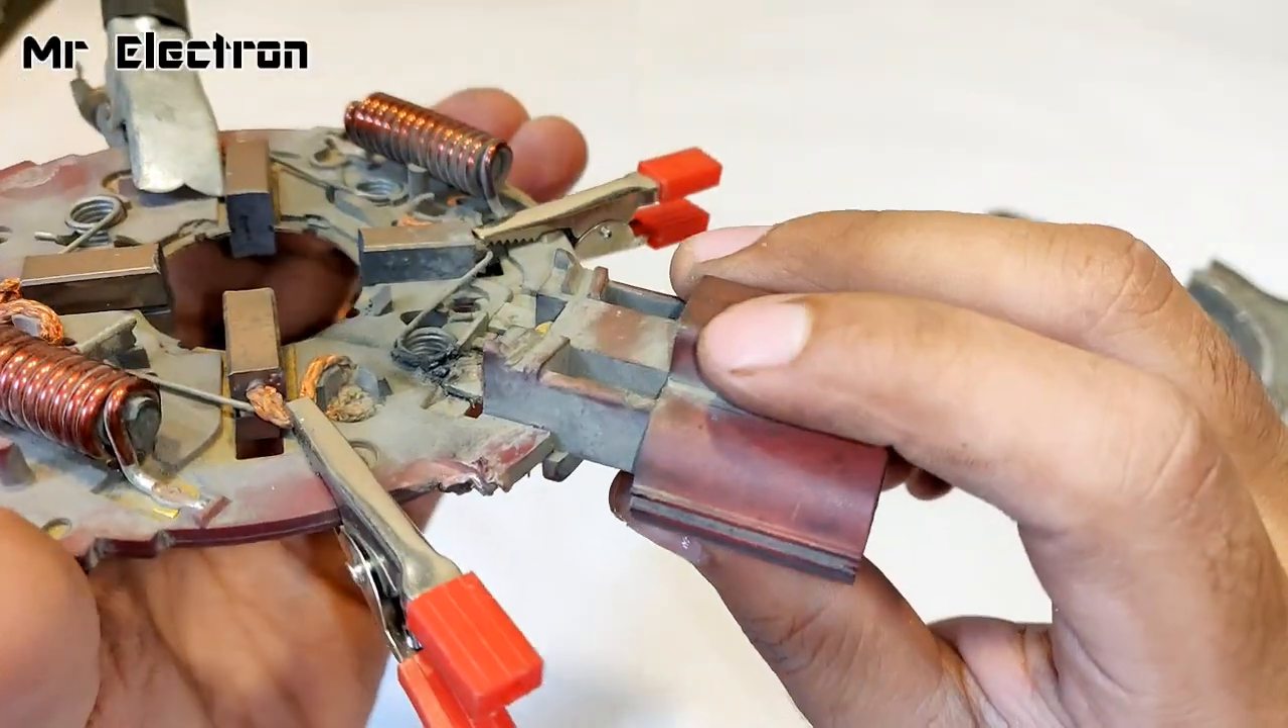Yeah, so I have held back the brushes with the help of these clips.